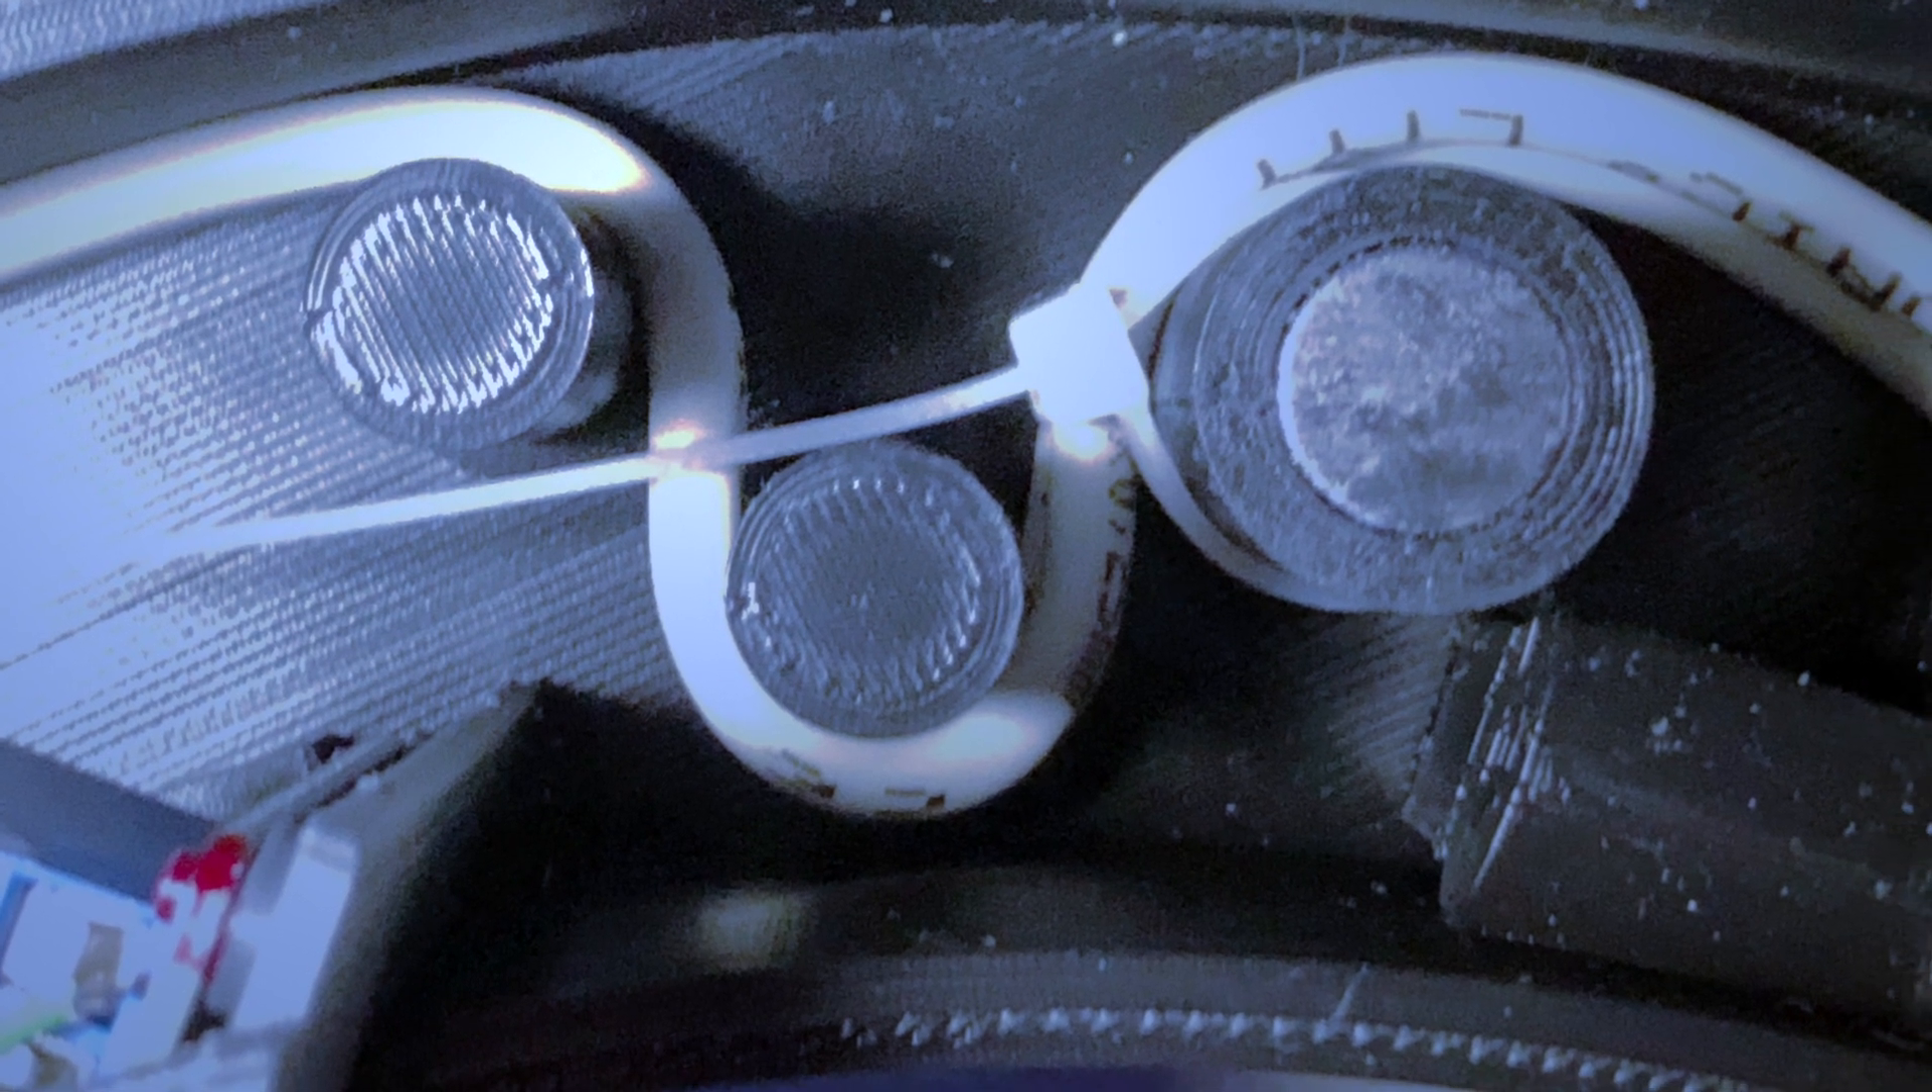And this is what the strain relief looks like when the cables are mounted.